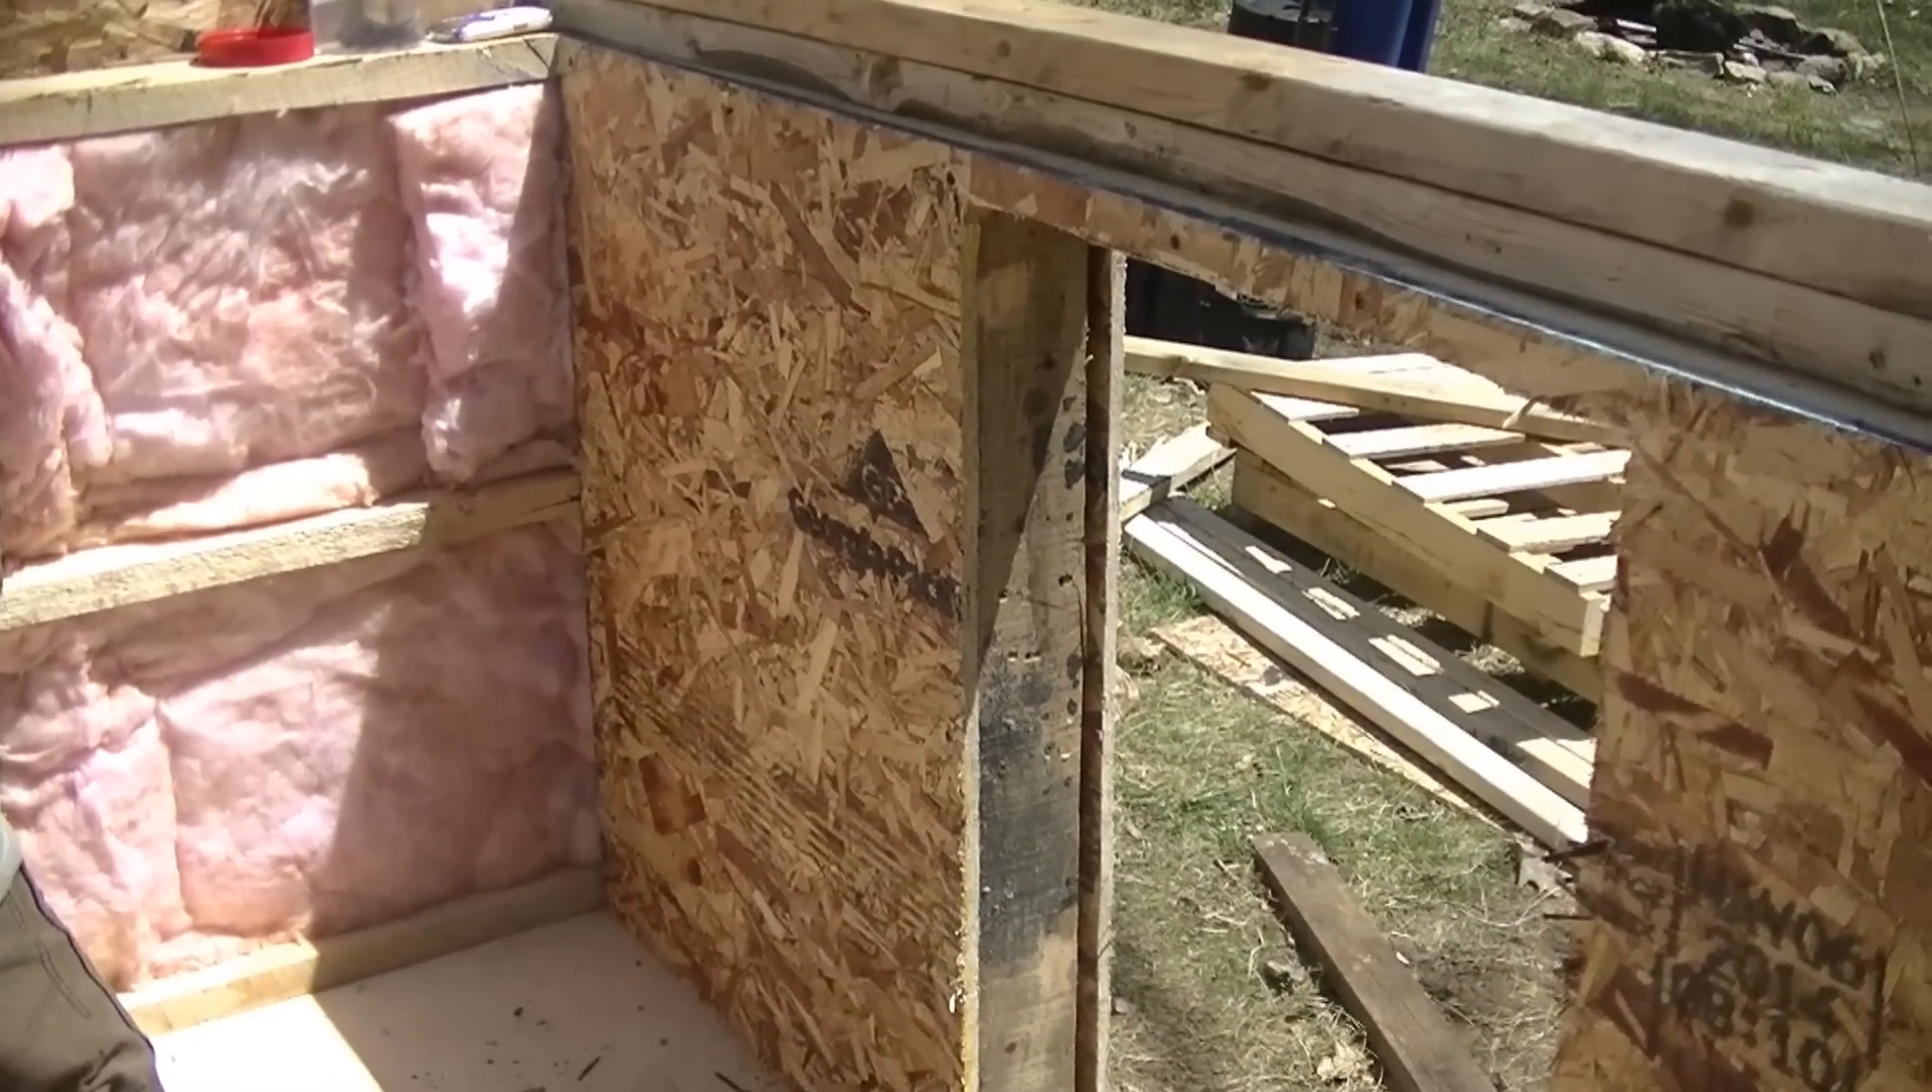He did get one inner wall partially up, so he's doing the particle board here.